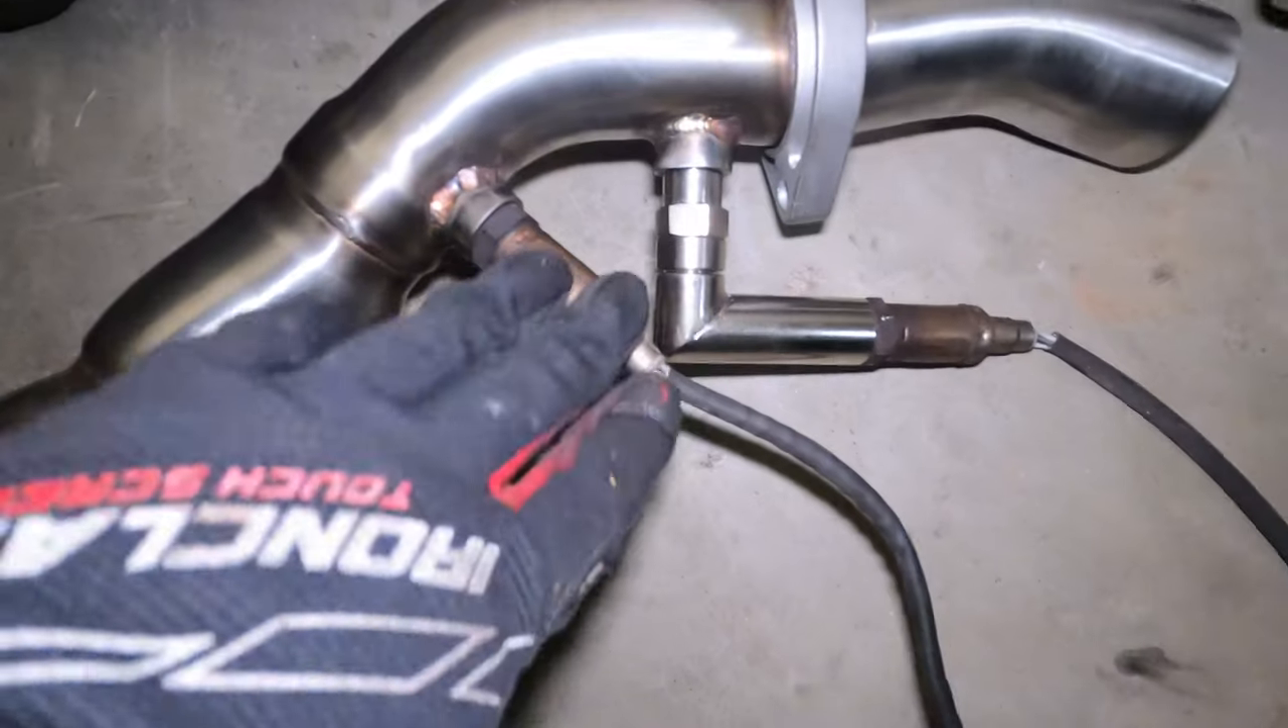Once you install the oxygen sensor, it should look something like this, where you have the extender right here.